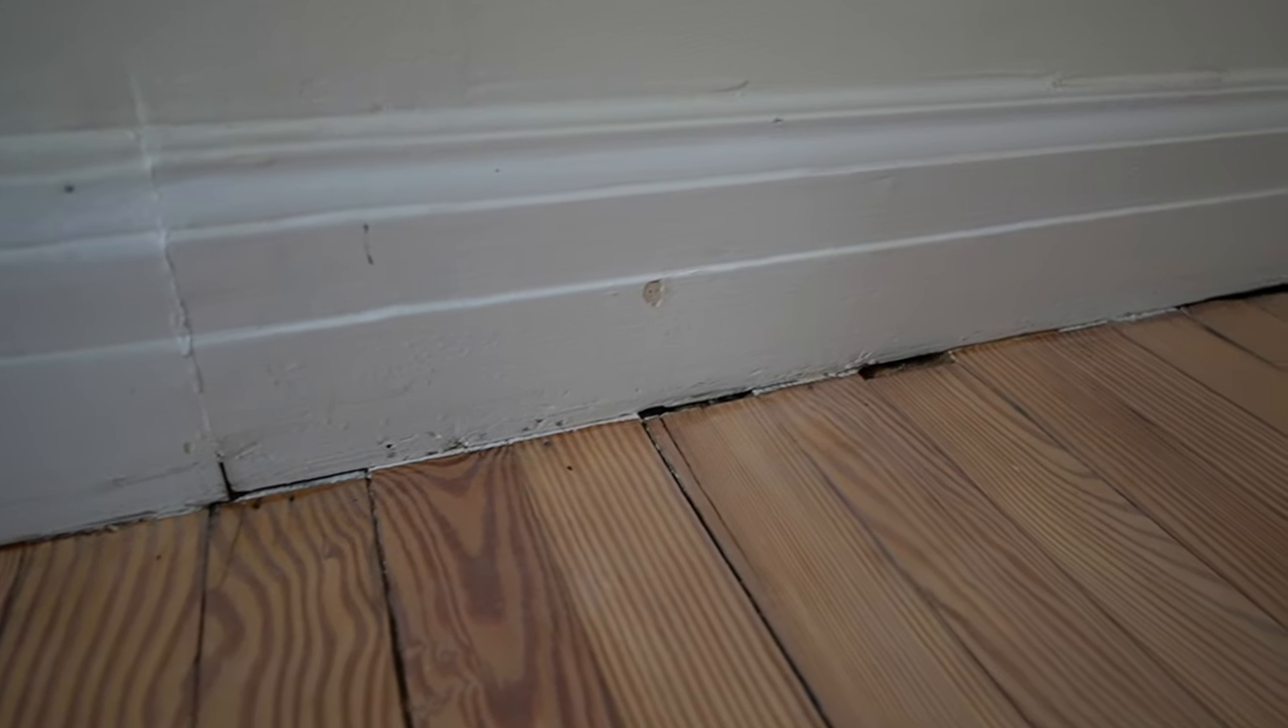And then as you can see there's gaps in between the baseboards and the flooring where I do need to still install some molding.